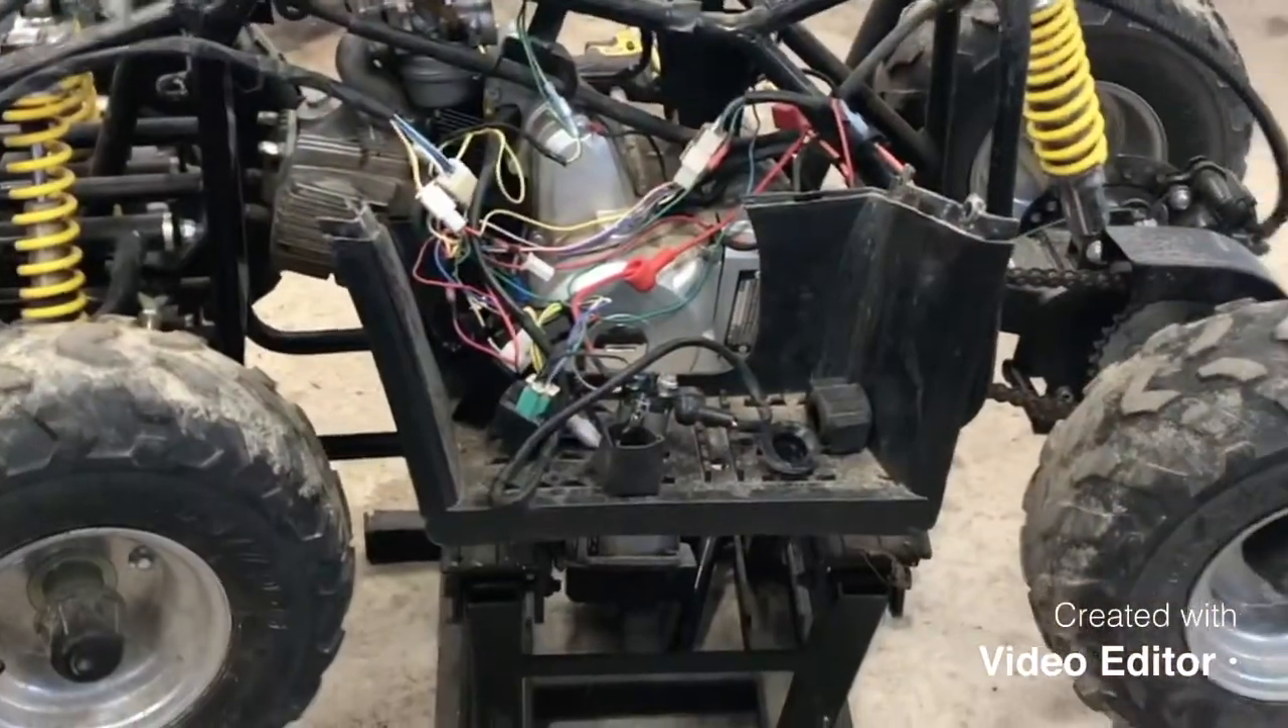So so the next thing we're gonna do with this project now we got the plastics removed is we're gonna go ahead and remove and clean this carburetor.